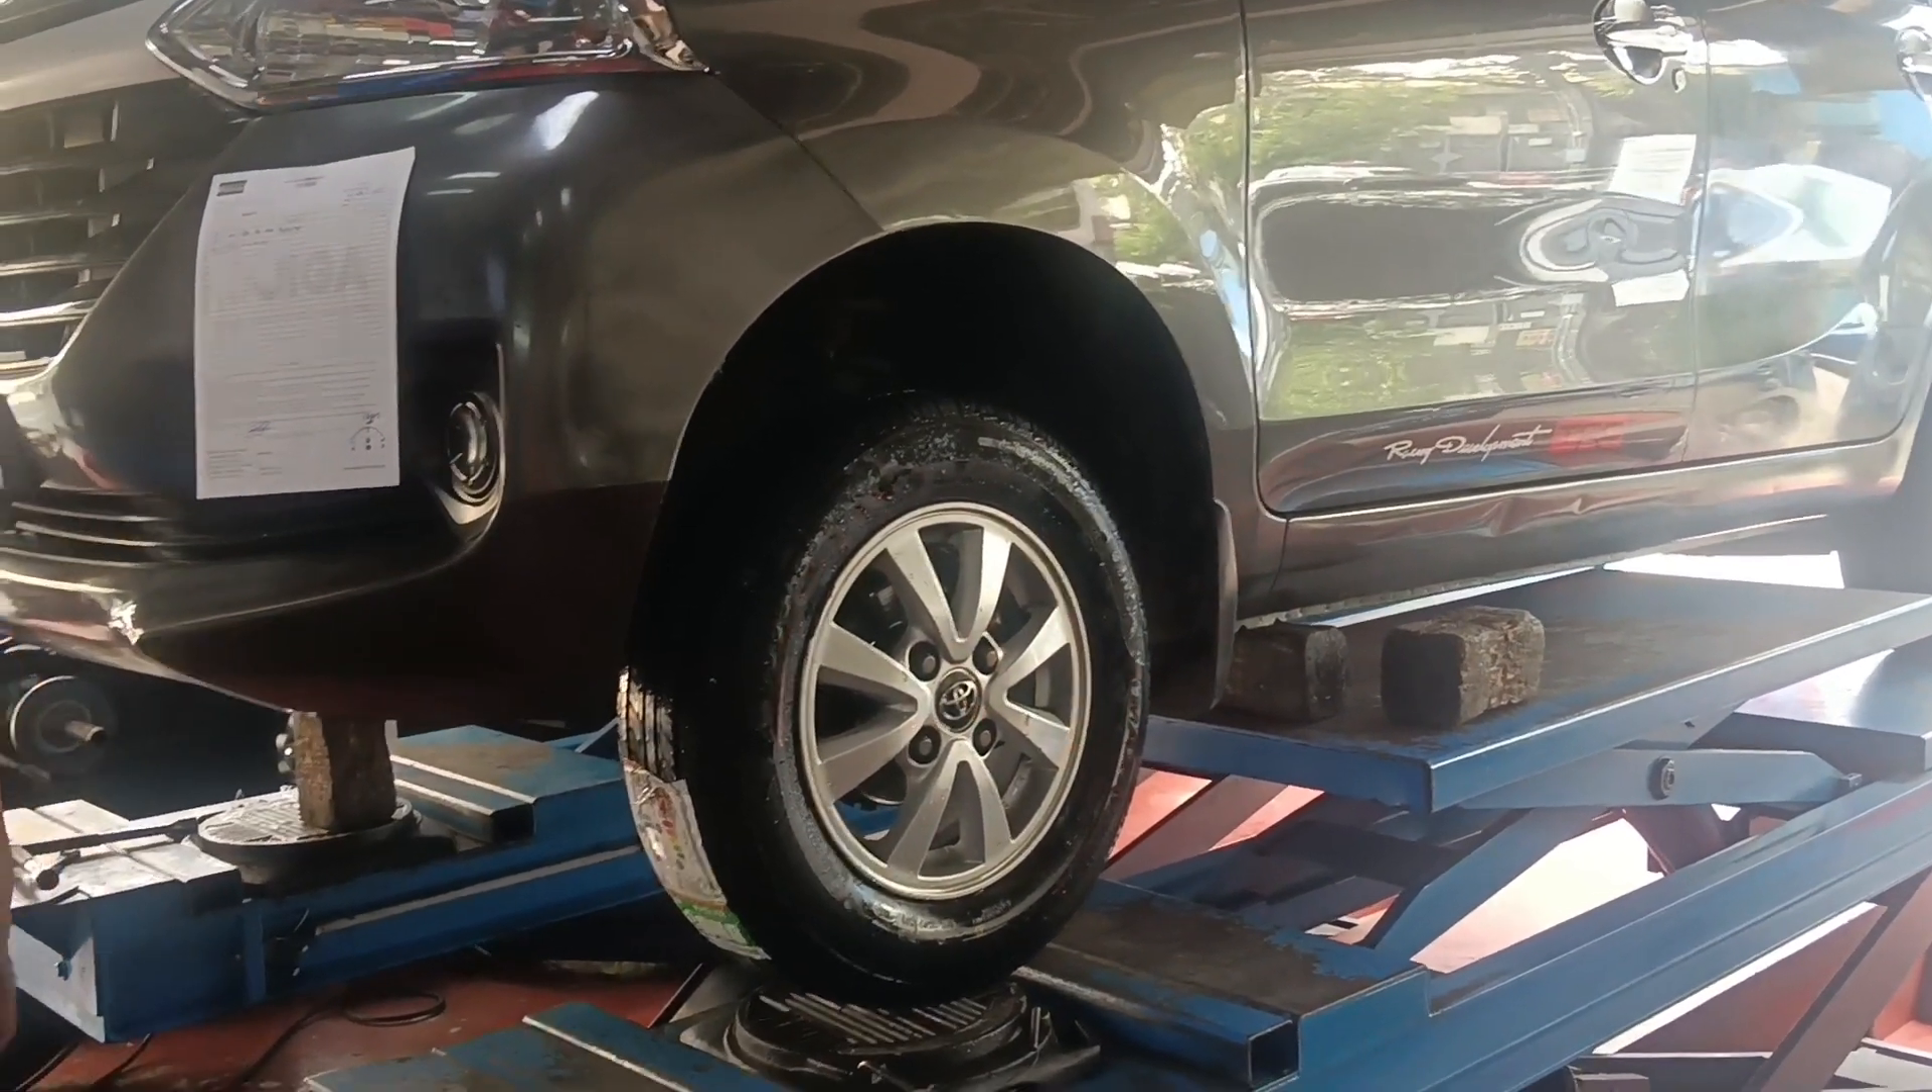So ayan ako nakabit na isang gulong so isa pa.